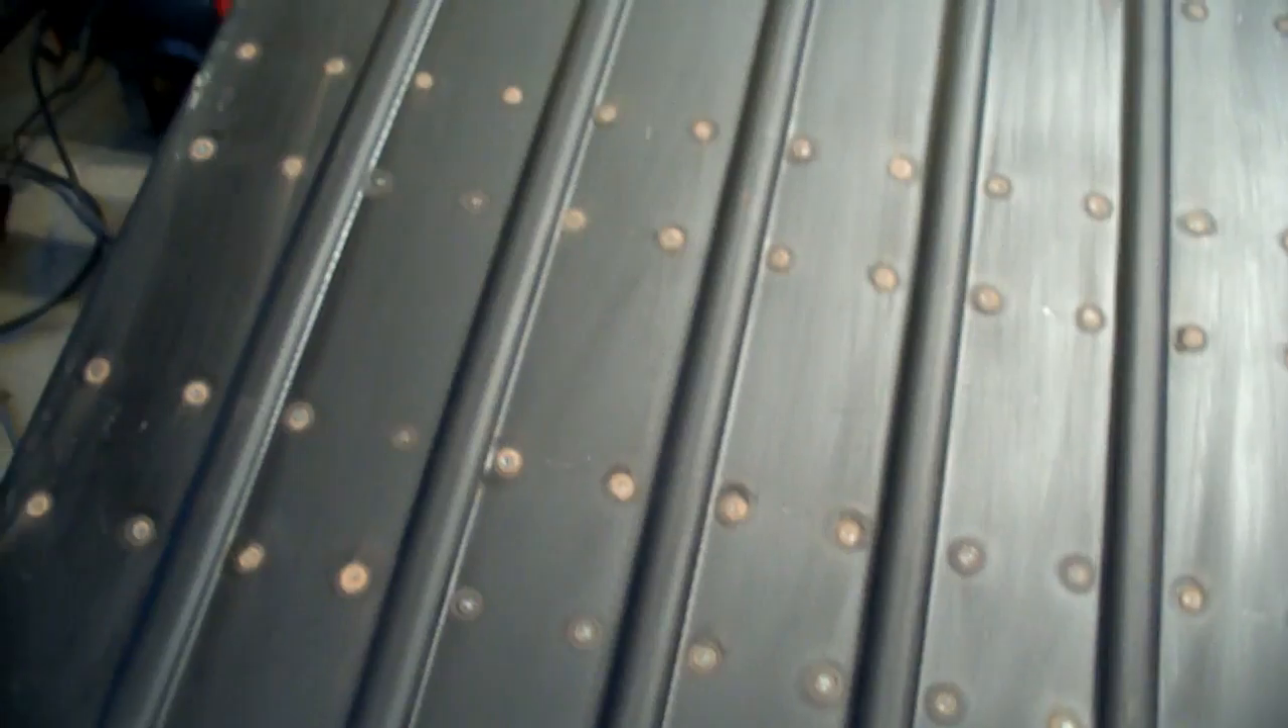Here is the final finished floor i've got all the spot welding done.